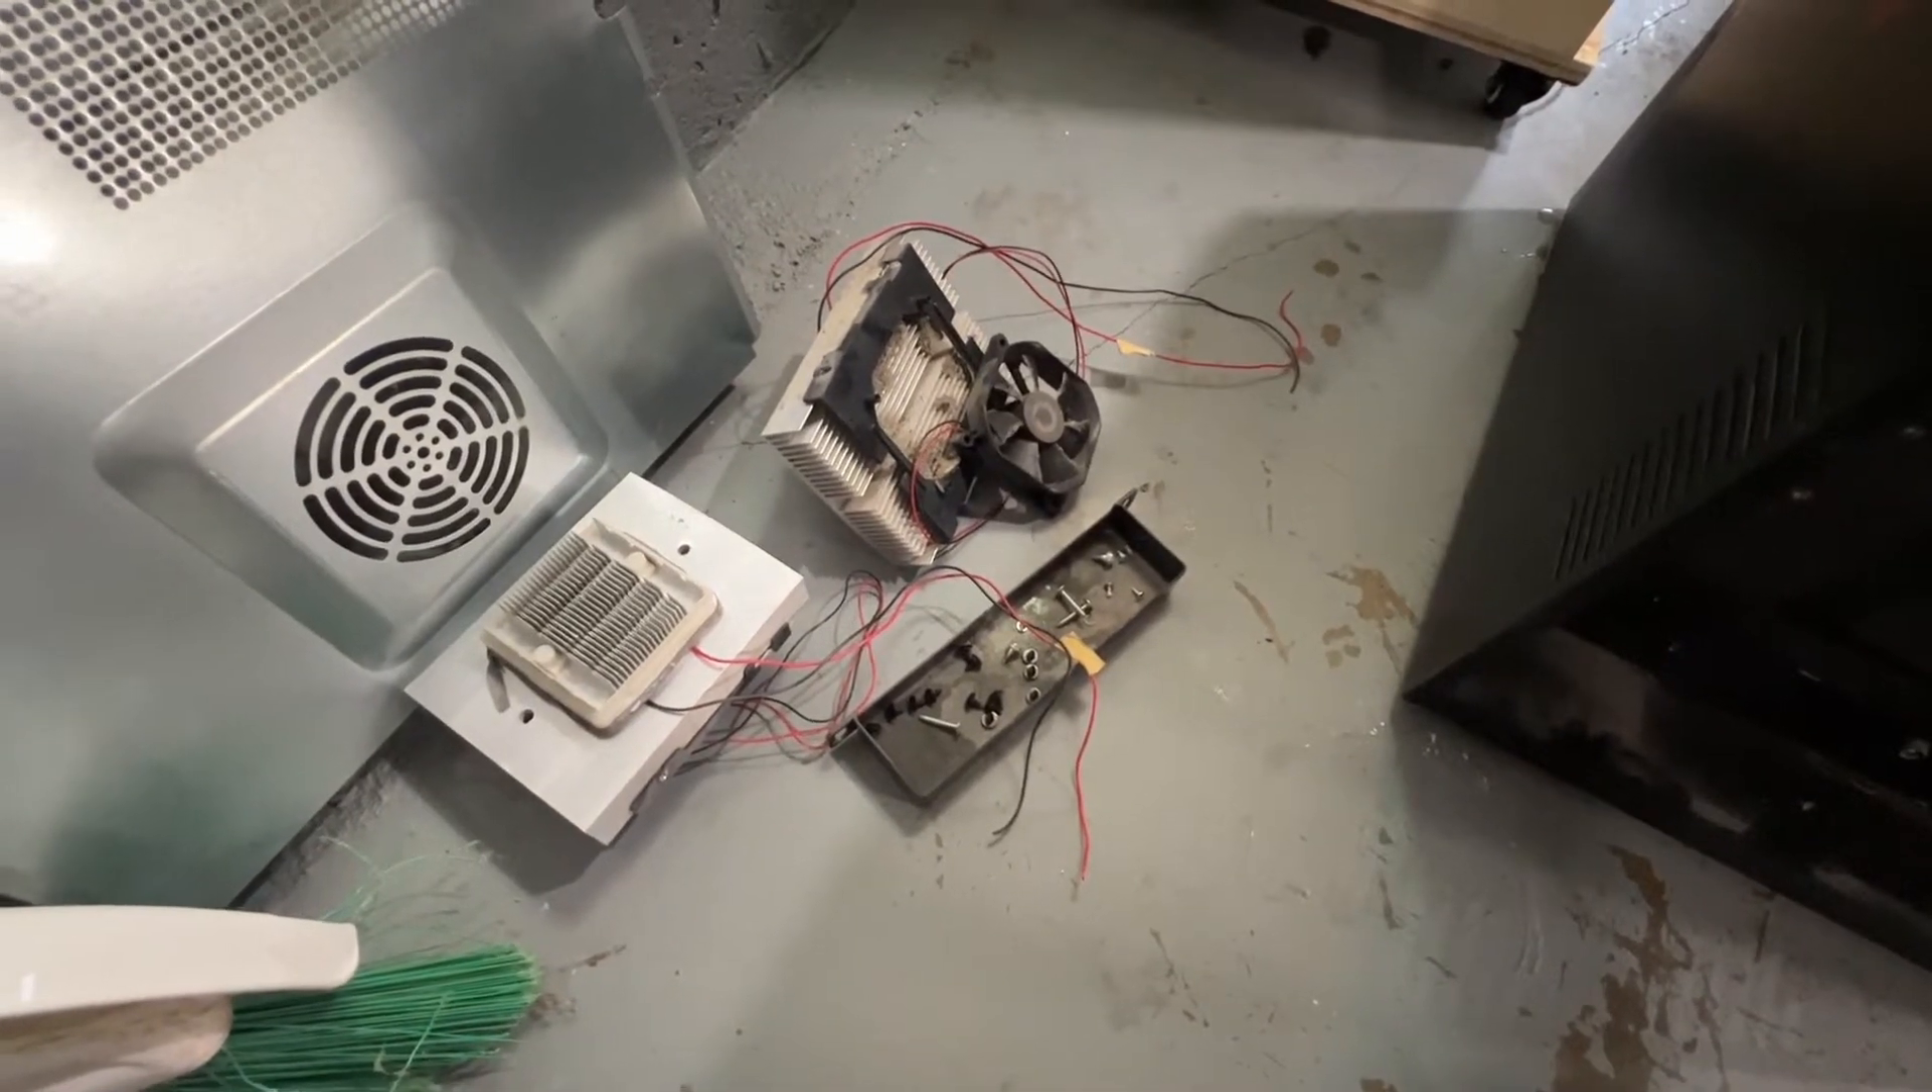So the next step I'm going to do, I've removed what I'm pretty sure were the cooling units, these guys right here.